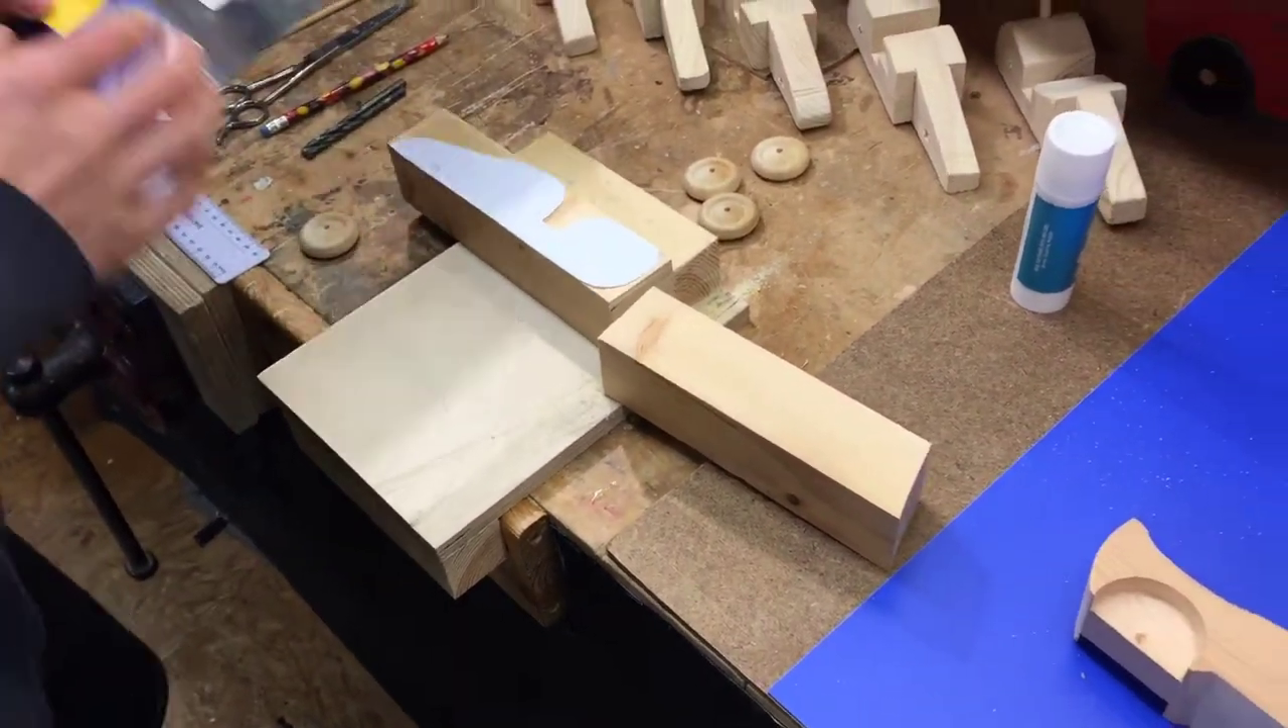As you can see i've stuck the template on i've just stuck it on with a glue stick.